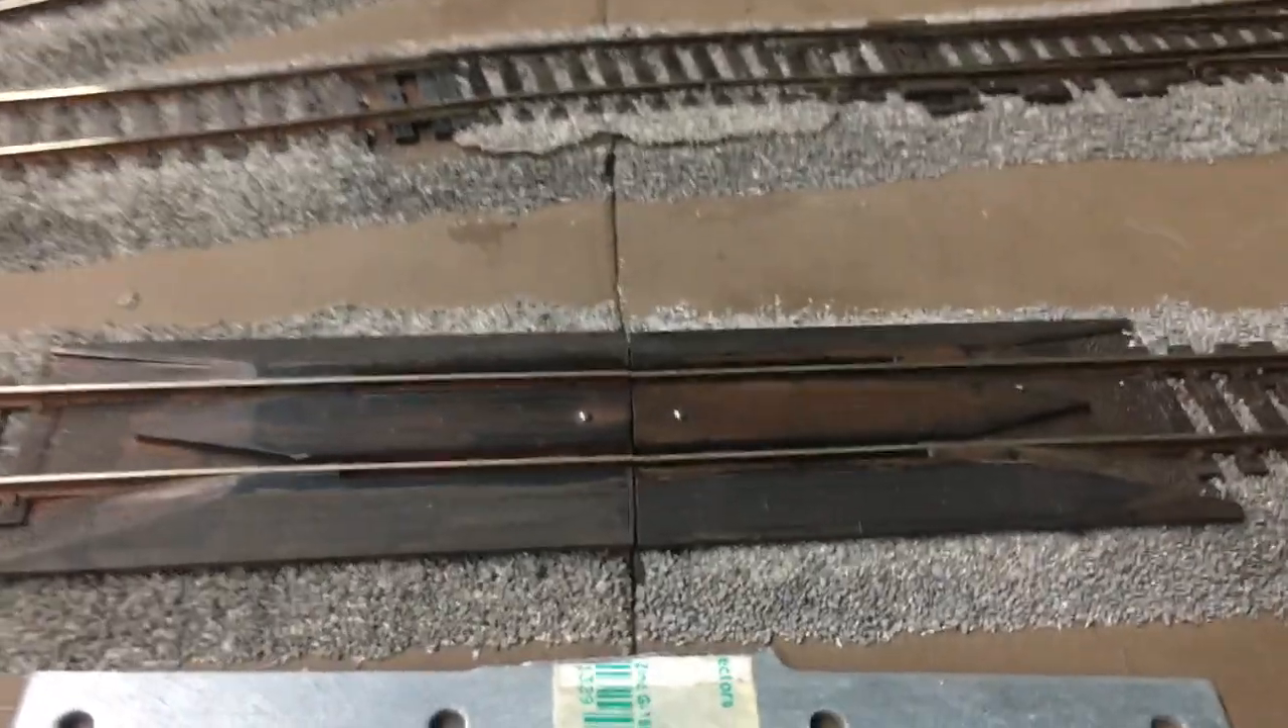And that's what I've done first is I got this re-railer back together and got it lined up.